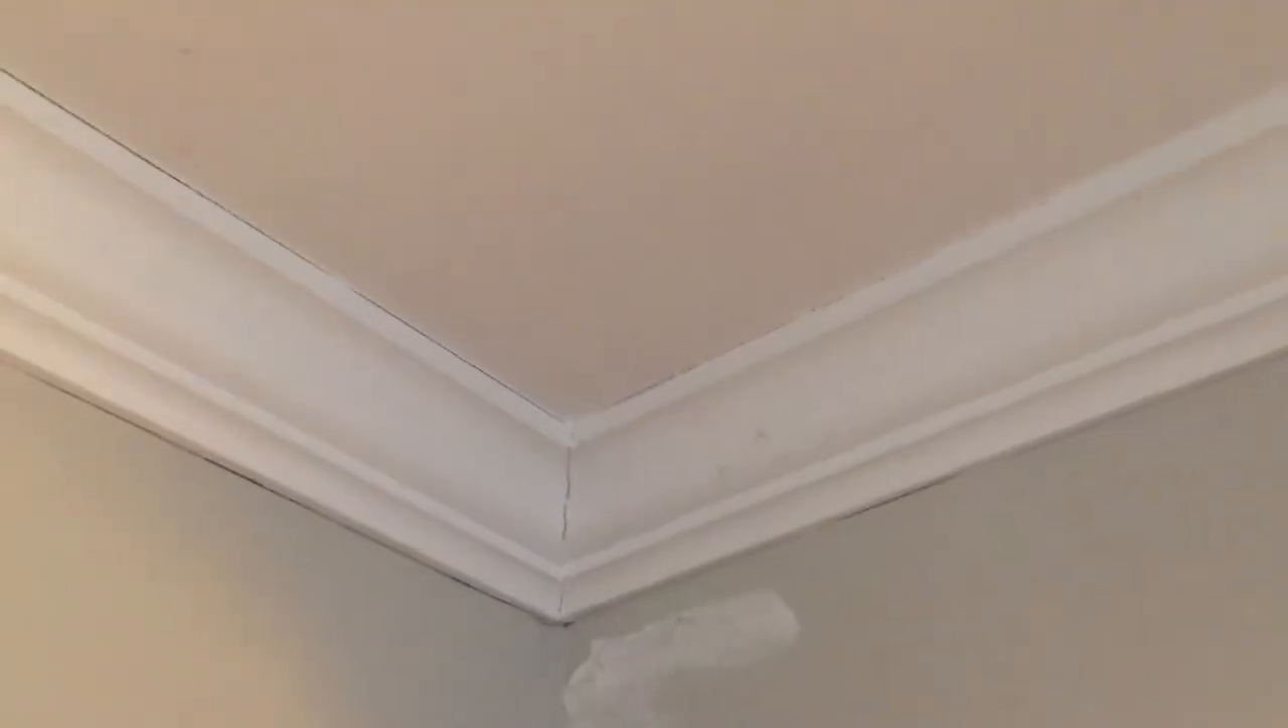And then this area right here, you can see the trim is just separated from the ceiling and it looks like this dark area here, I don't think that's separated, I think that's paint.